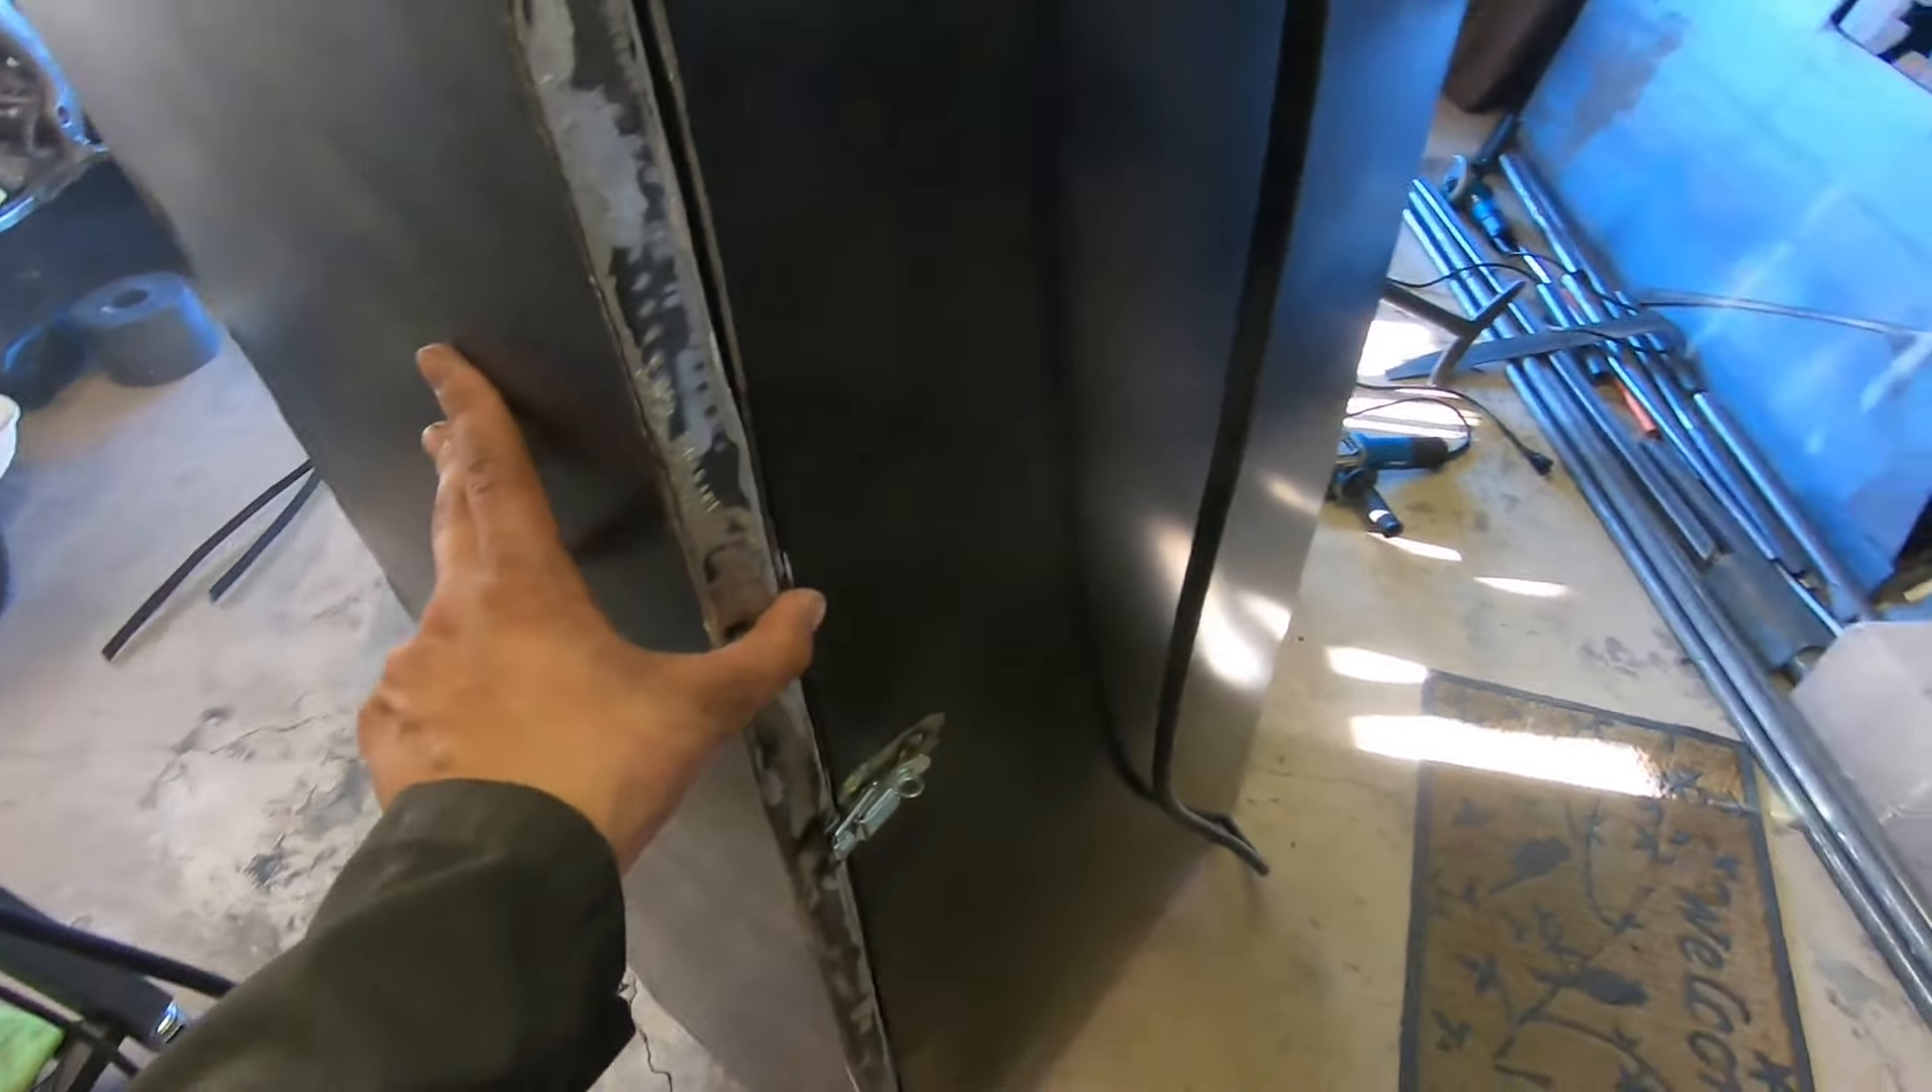All right so we got the door all mounted up just a couple hinges there down there and then welded it on the inside and I've also got this latch installed so that's pretty good.